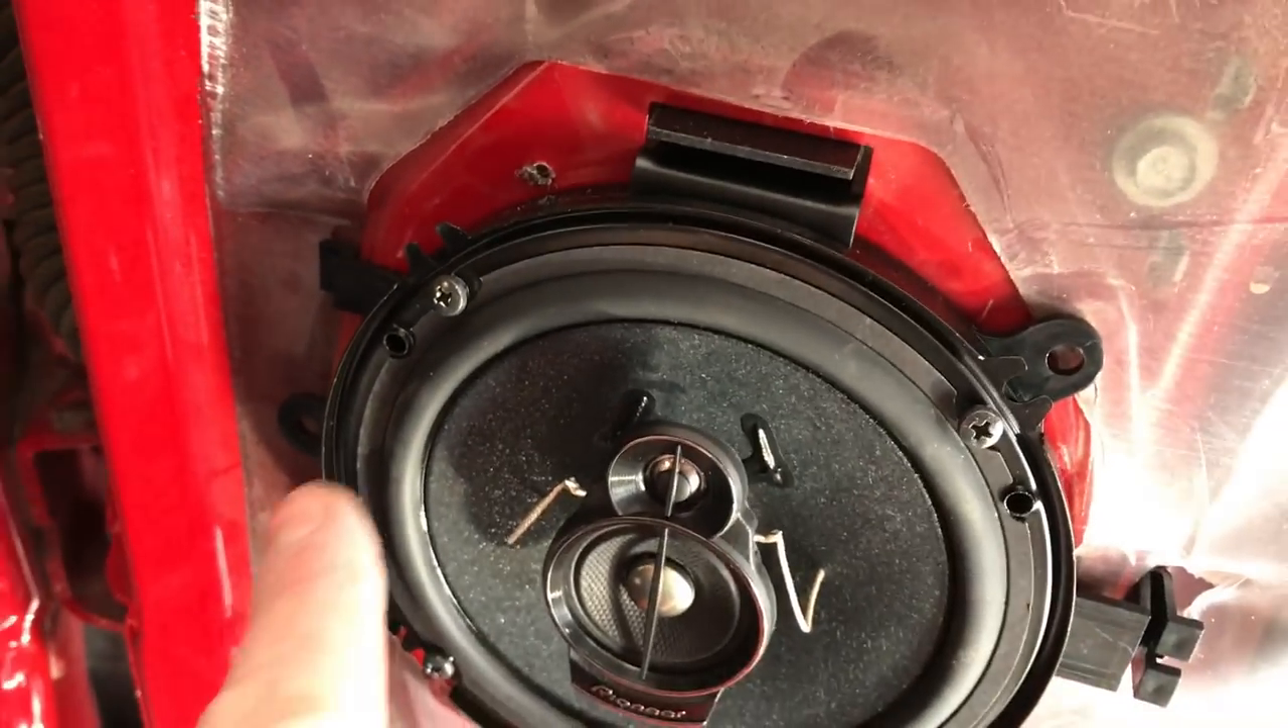All right went ahead and got that speaker mounted. Now these screws came with the speaker. Nice and snug in that factory location using the factory mounting points which is really nice.